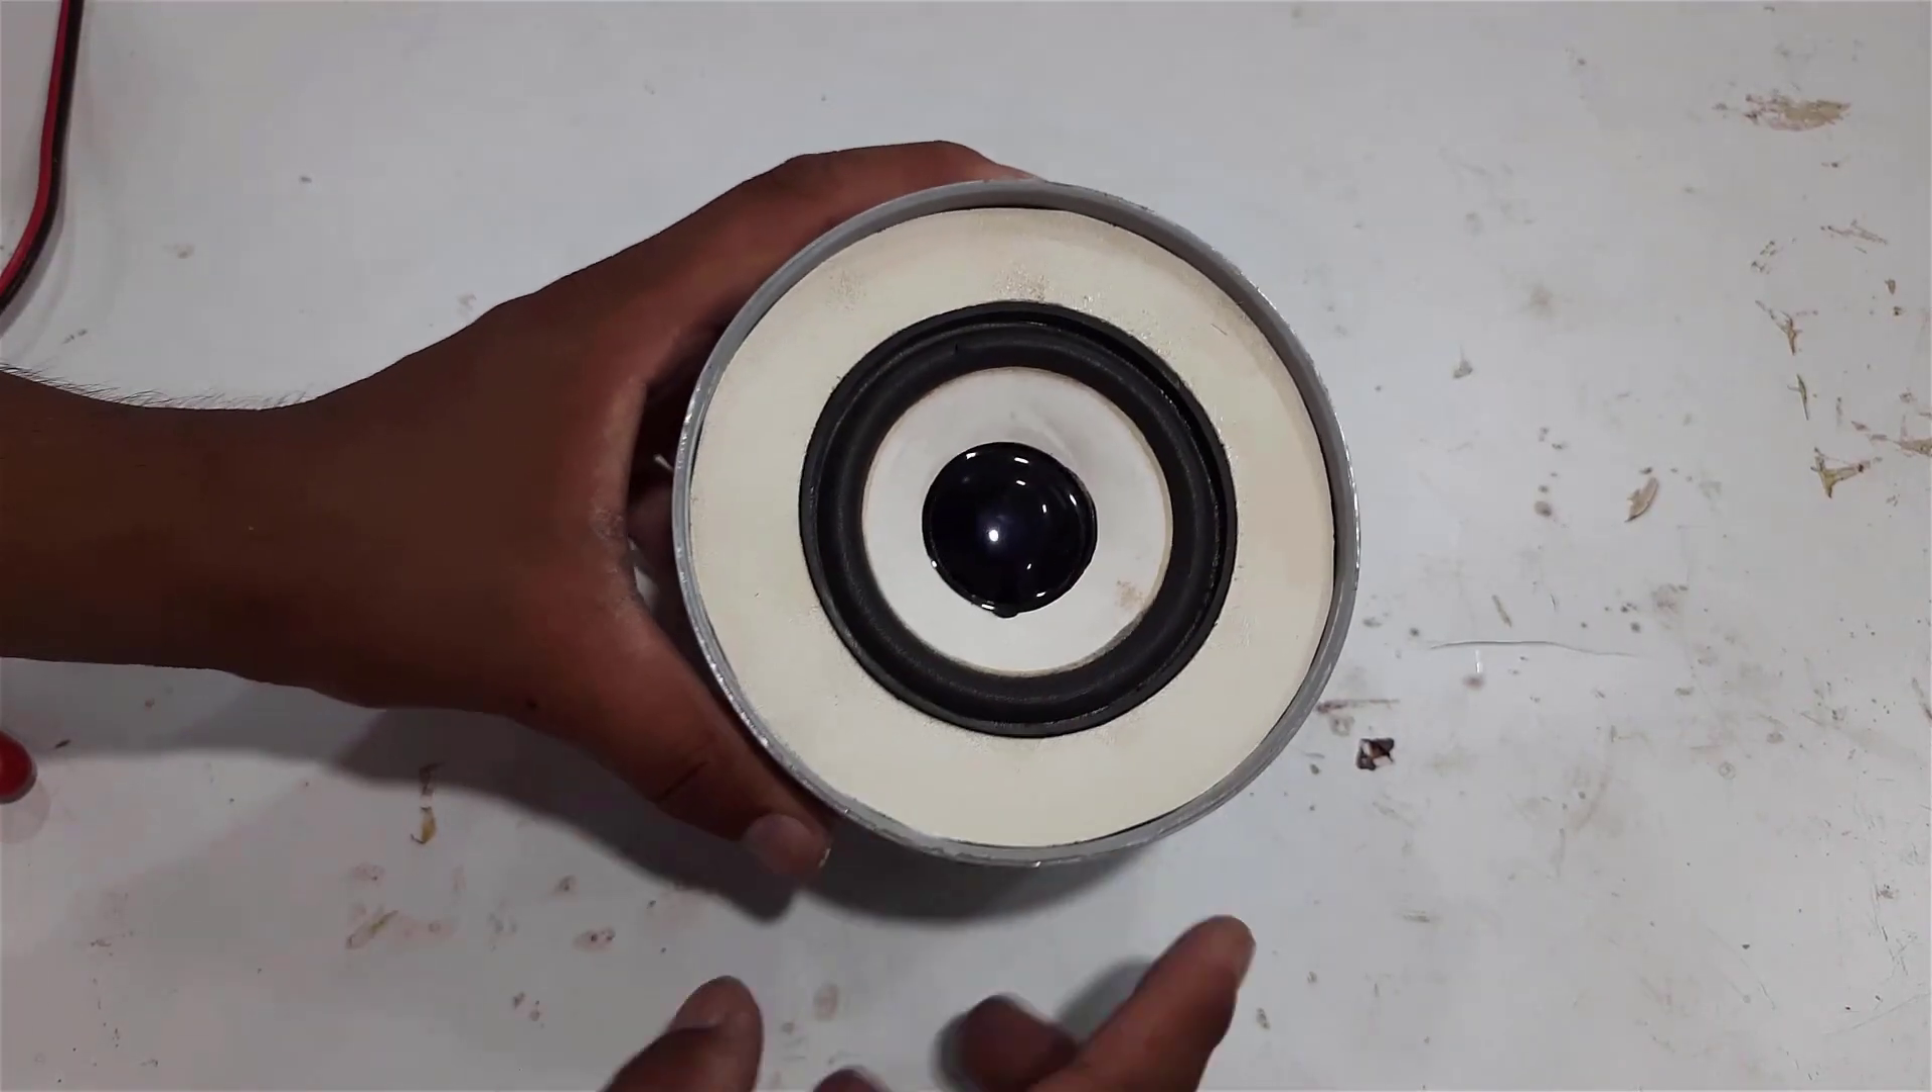देख सकते हैं इस speaker को भी मैंने अच्छी तरीके से यहाँ पर लगा दिया है।